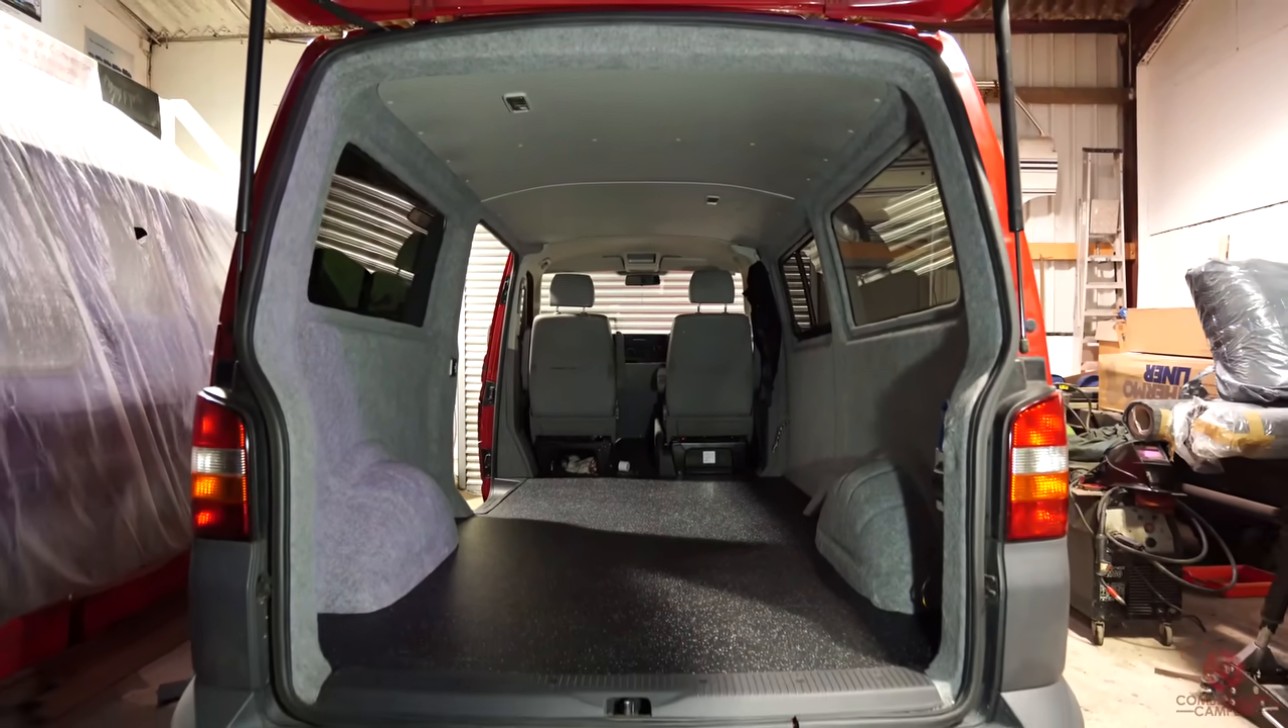We have fitted the Altro flooring into a VW -T5 transporter long wheelbase.